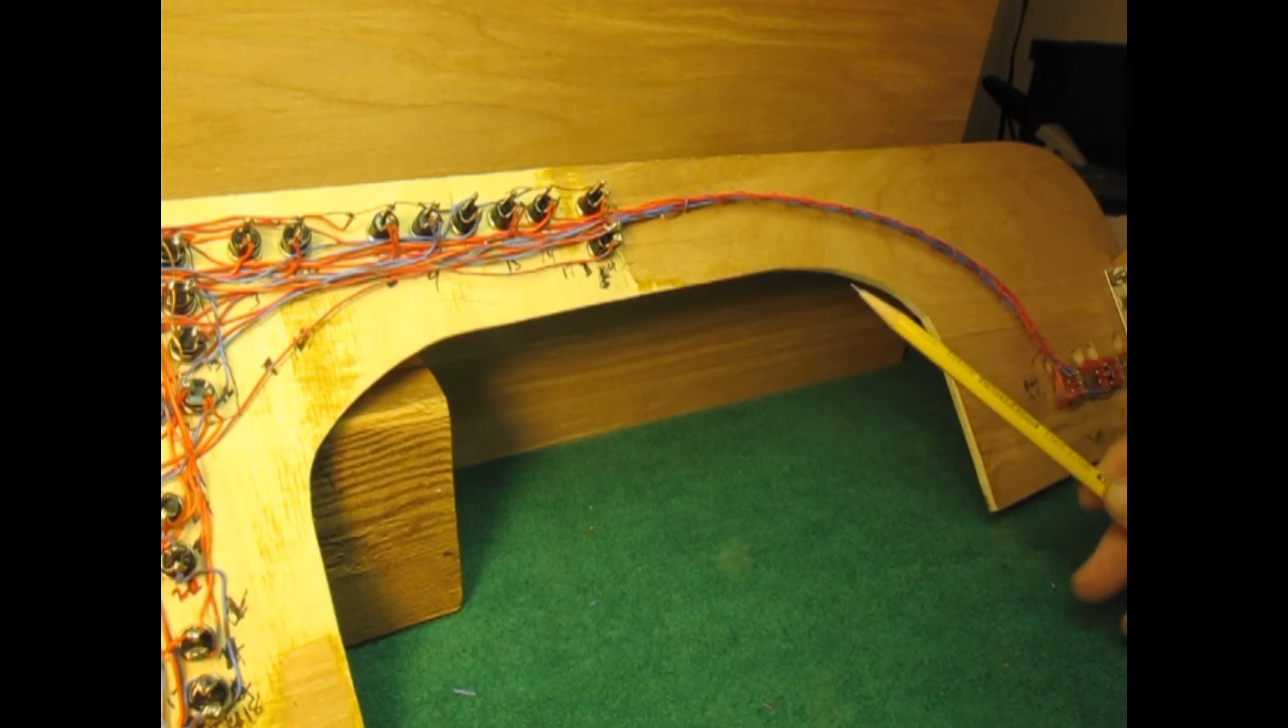Like, if you look over here, I have taken this wire and I've wrapped it with another wire to keep those wires nice and clean.